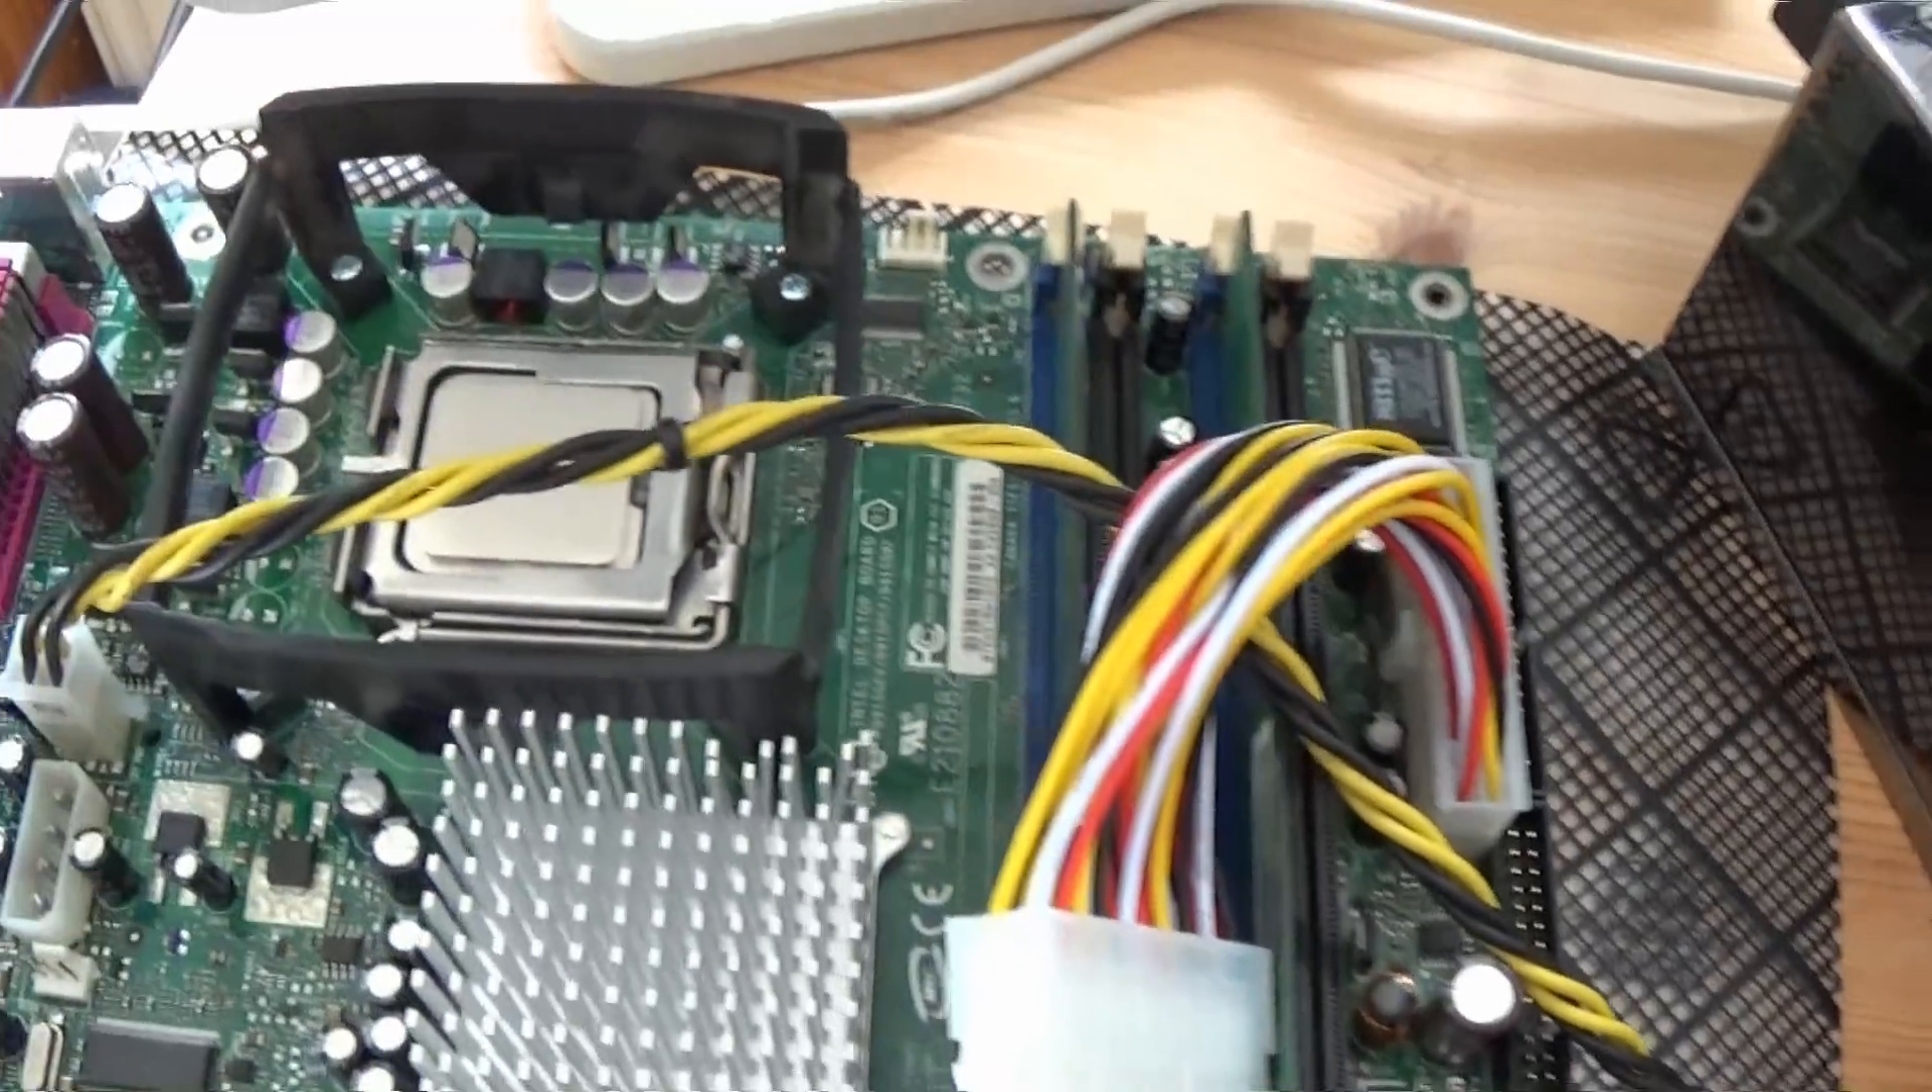Ja, auf dem Prozessor ist noch kein Kühler drauf.